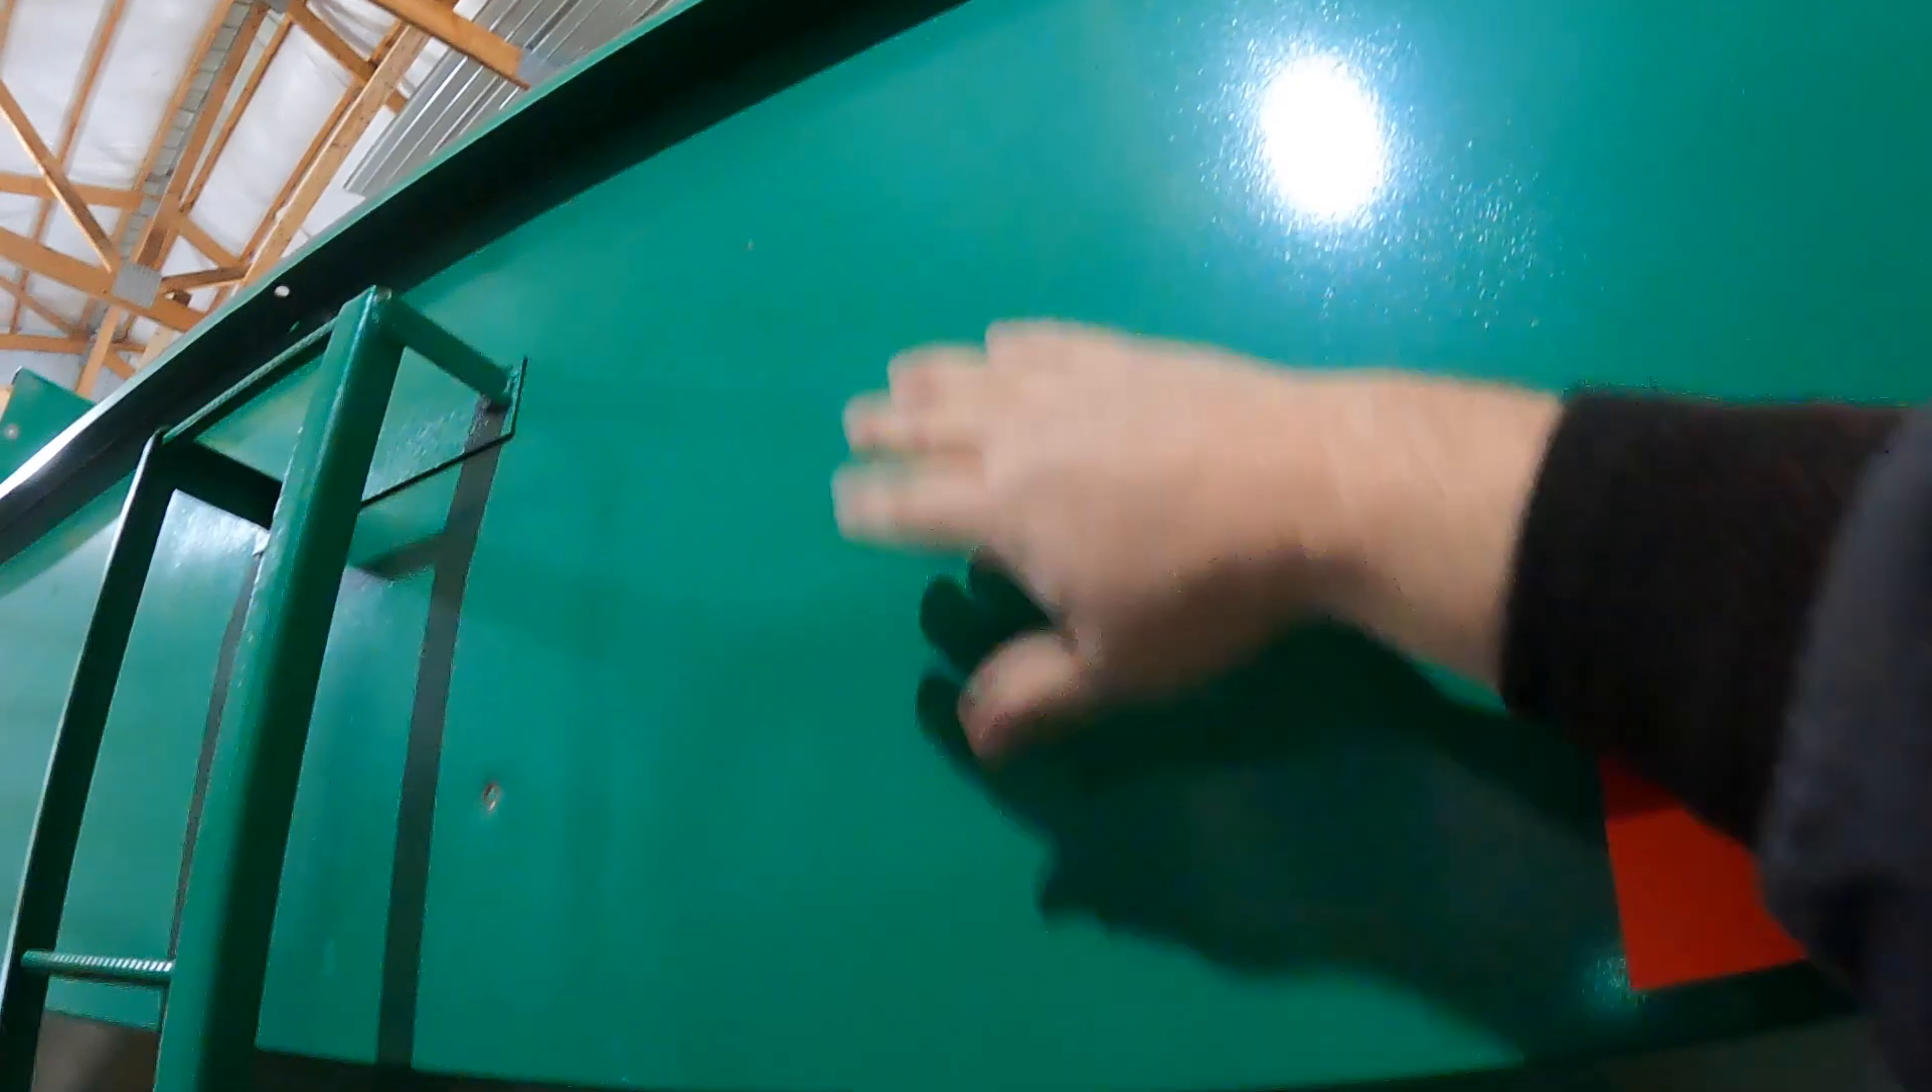And then this ladder comes off as well, but we're going to leave it there for now.